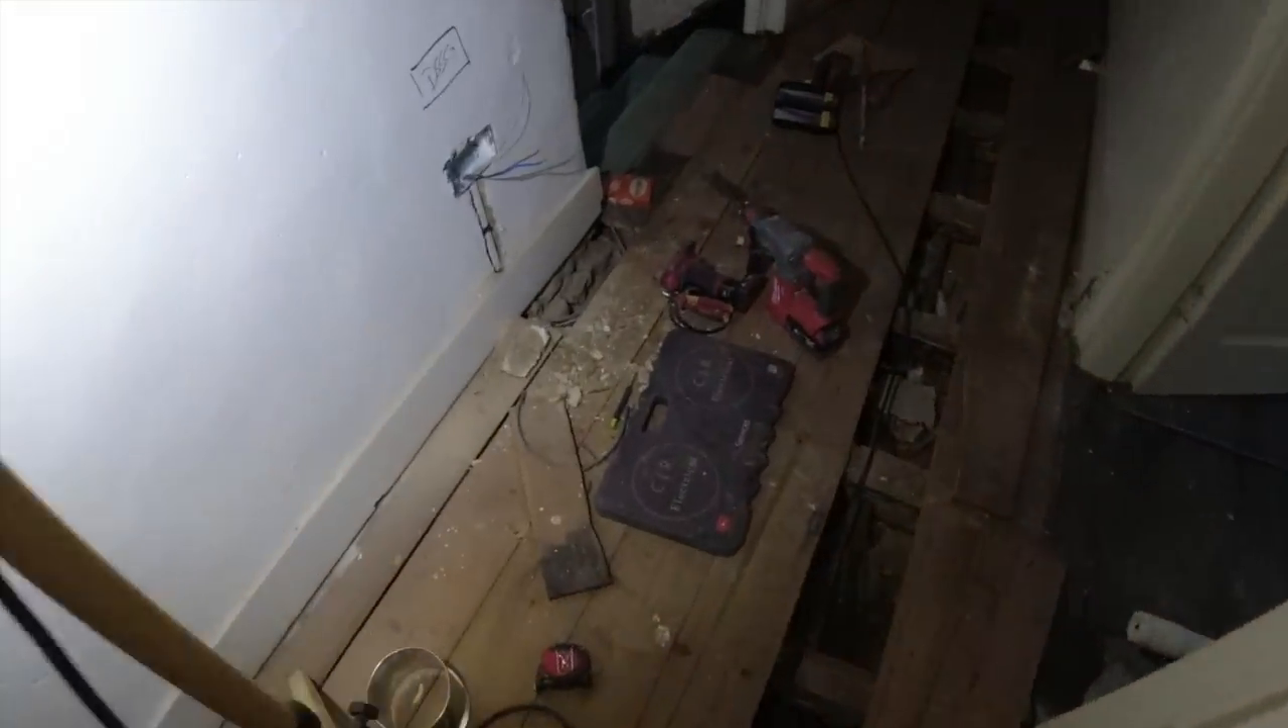Now i am just finishing off this socket in the hallway.